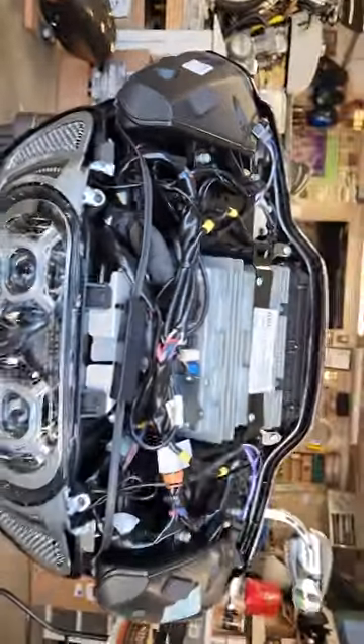So now everything is hooked up, wired, and put away except for putting the face back on.